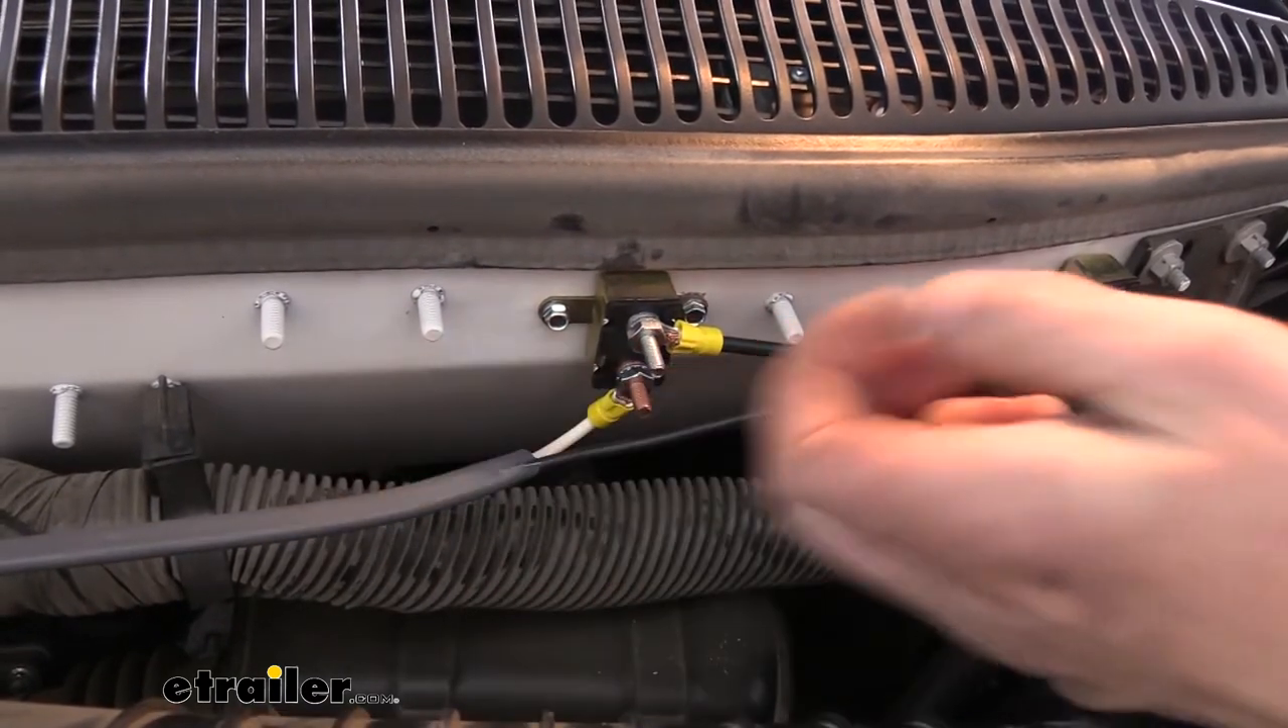We used the white wire from our duplex that we hadn't sheathed out yet to connect to the other side and that's also going to run to the battery.